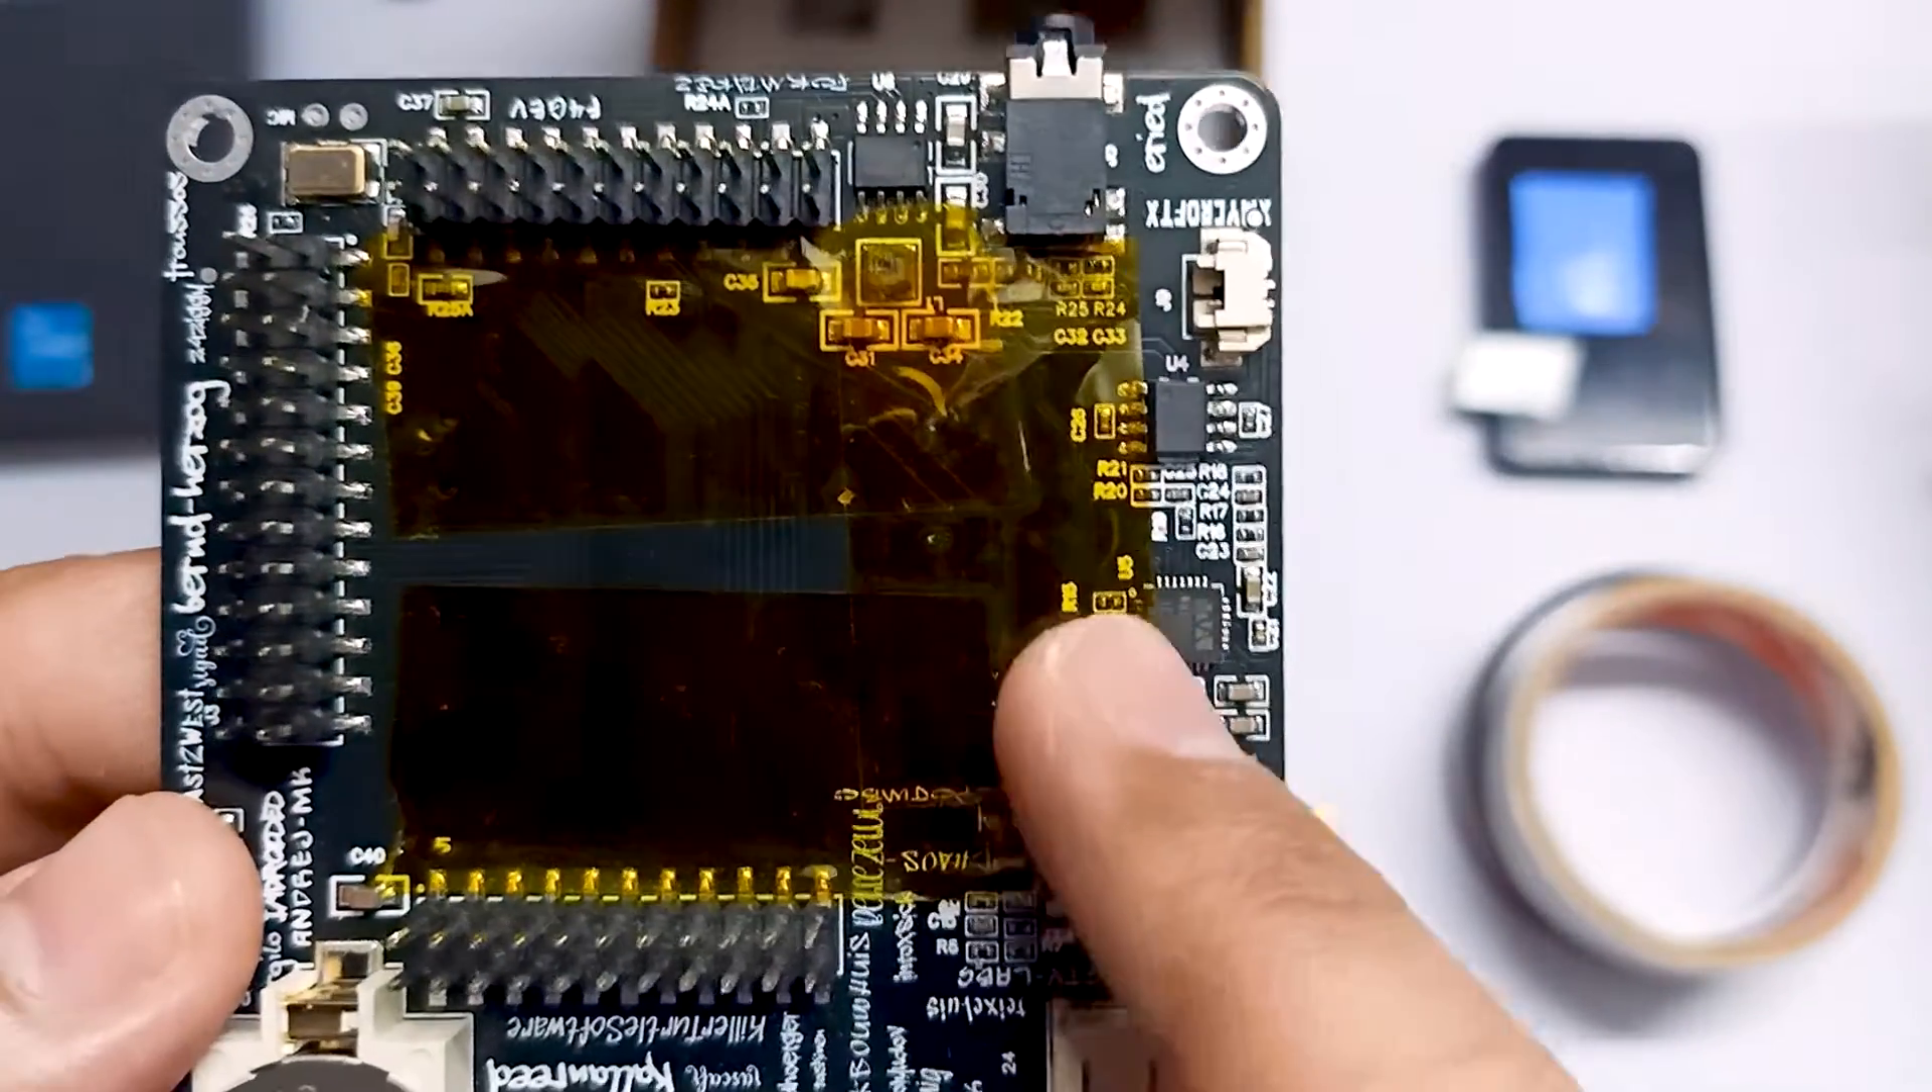So, over here, you can notice I have applied thermal tape on the sensitive areas.